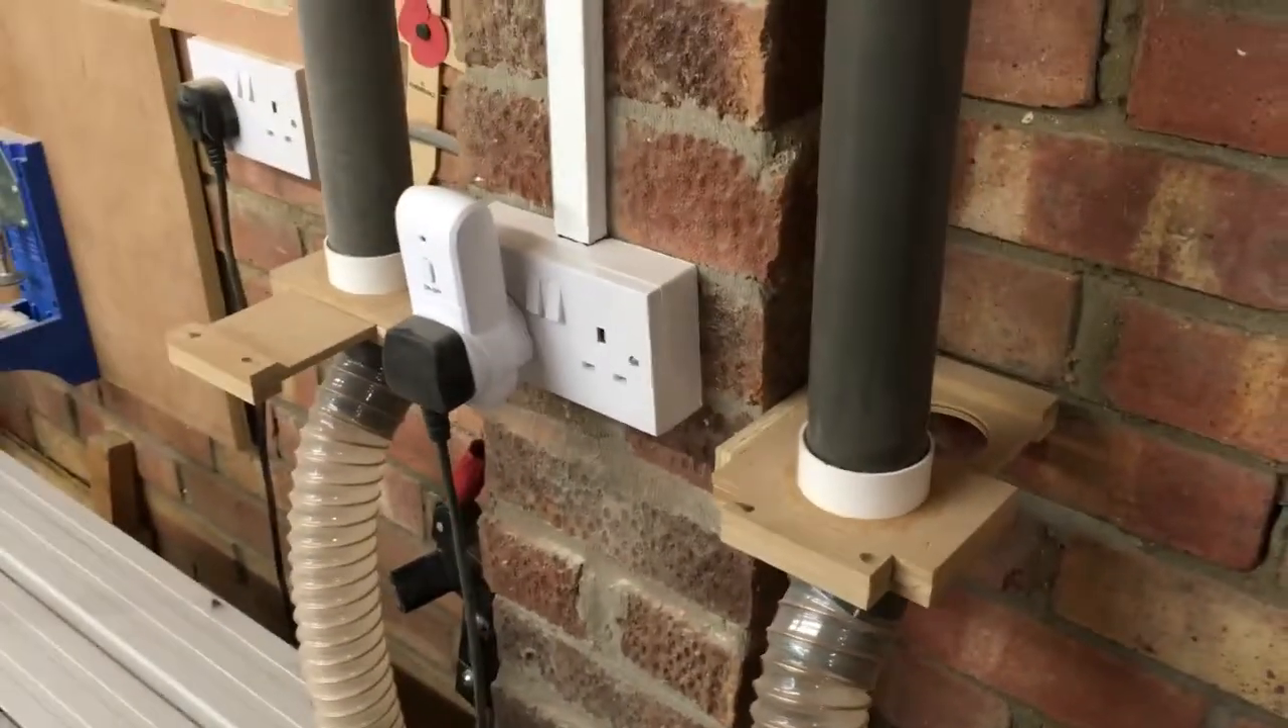Here we have the blast gates fitted in position in the shop. We've got the 2 inch PVC waste pipe which is the extract duct coming down and solvent weld glued into the socket on the top of the blast gate.